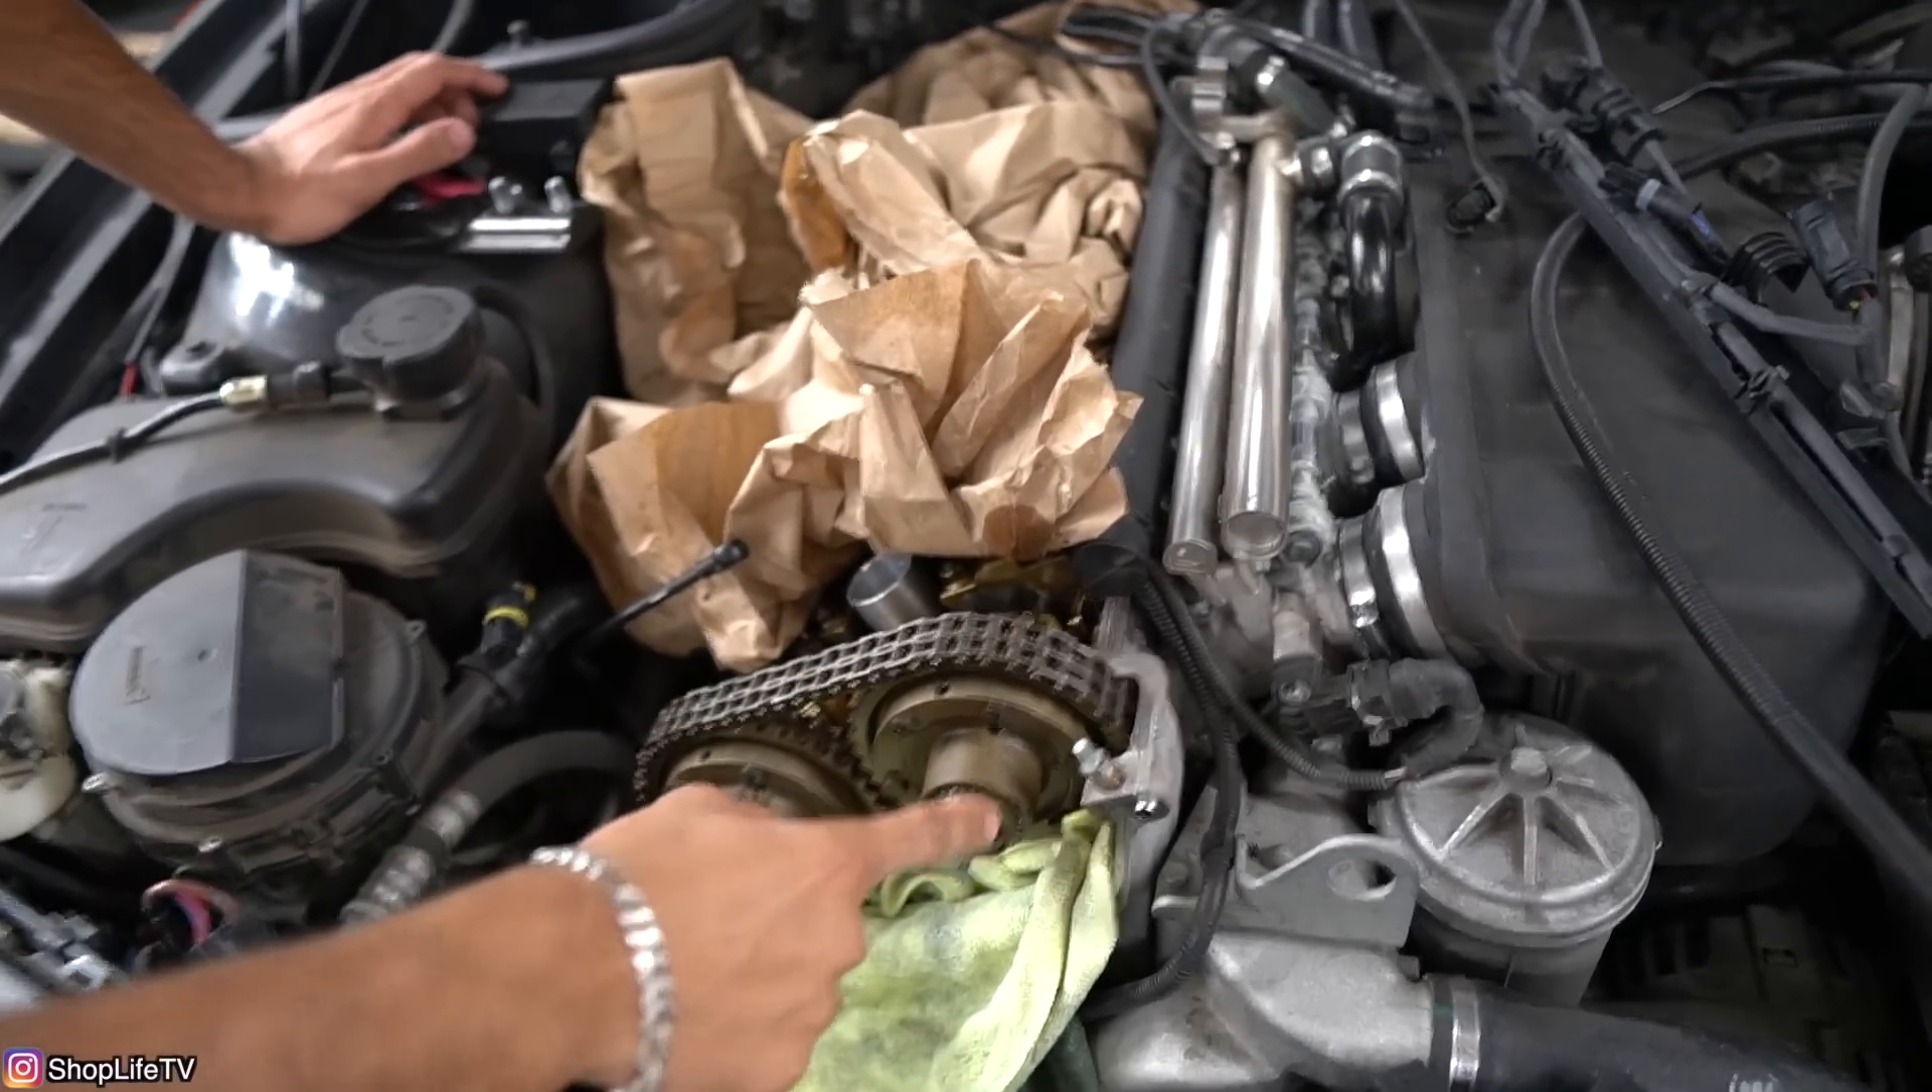We have the hubs exposed now.